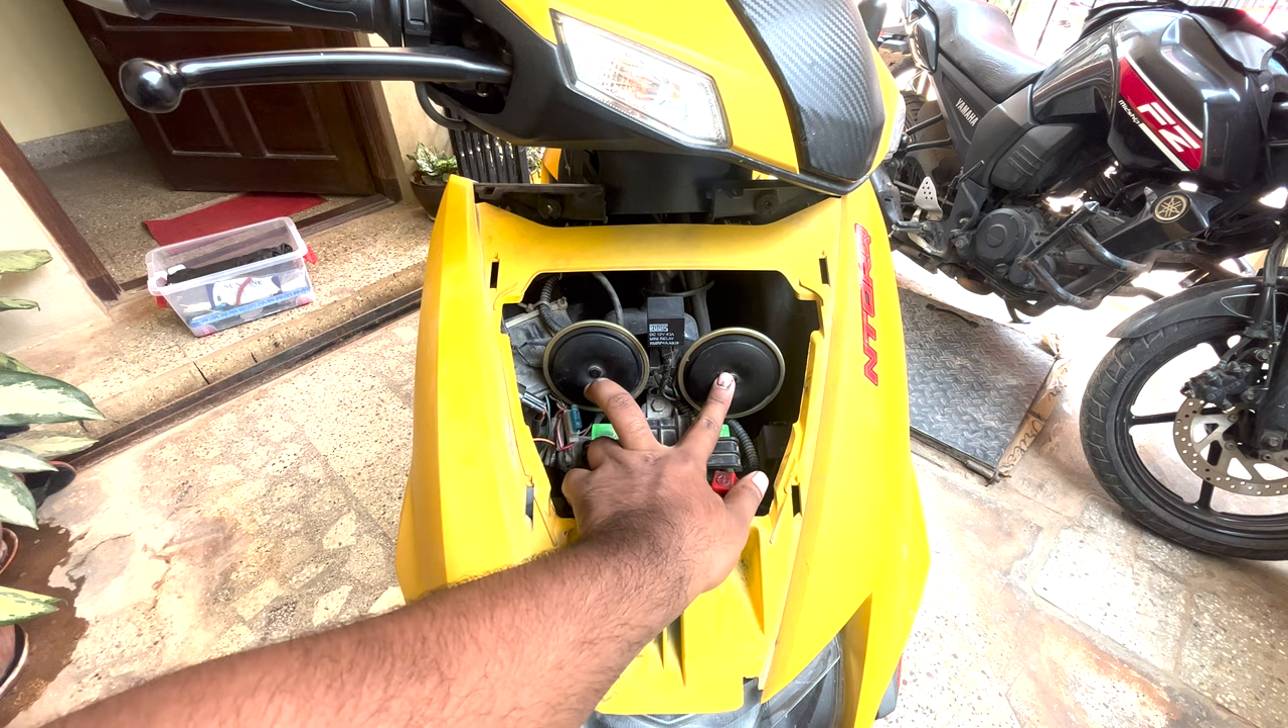As you can see i have installed two custom horns here and this is a horn relay.